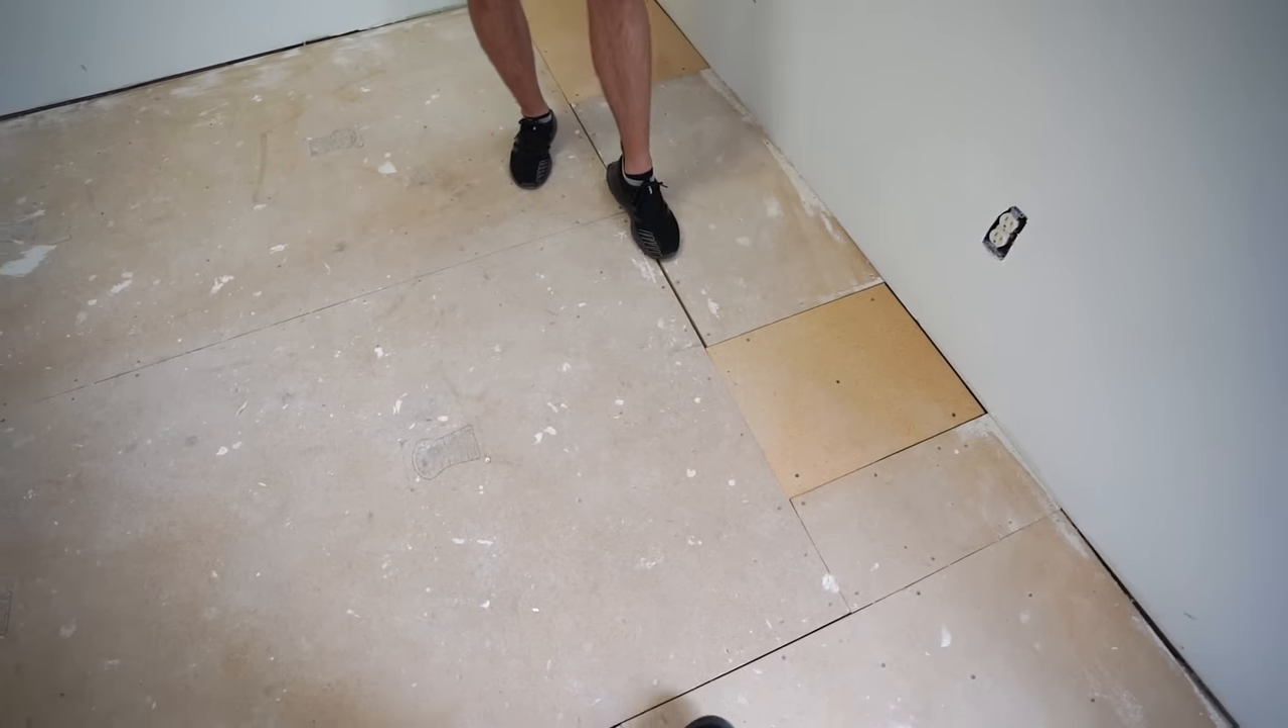We got a lot of gaps in here that we're going to be filling.